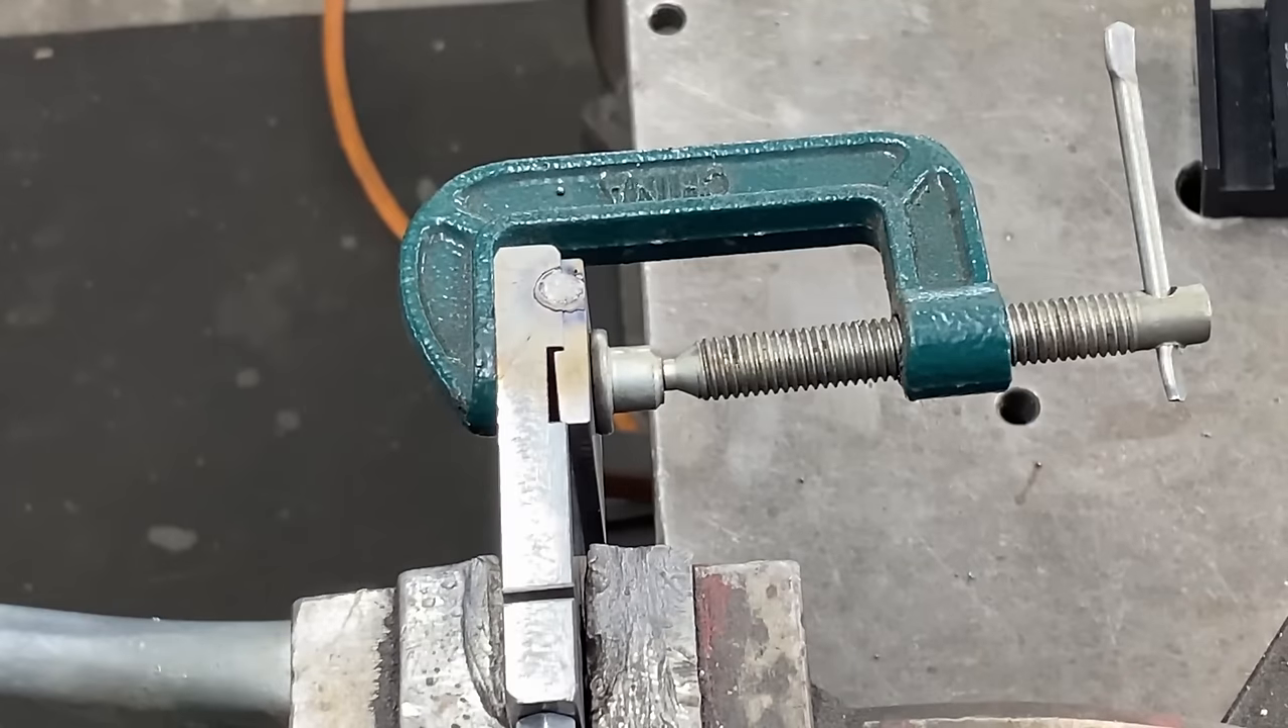I've clamped the two parts together without the blade and i'm just tacking it here so i can drill the bolt holes and keep all the alignment.